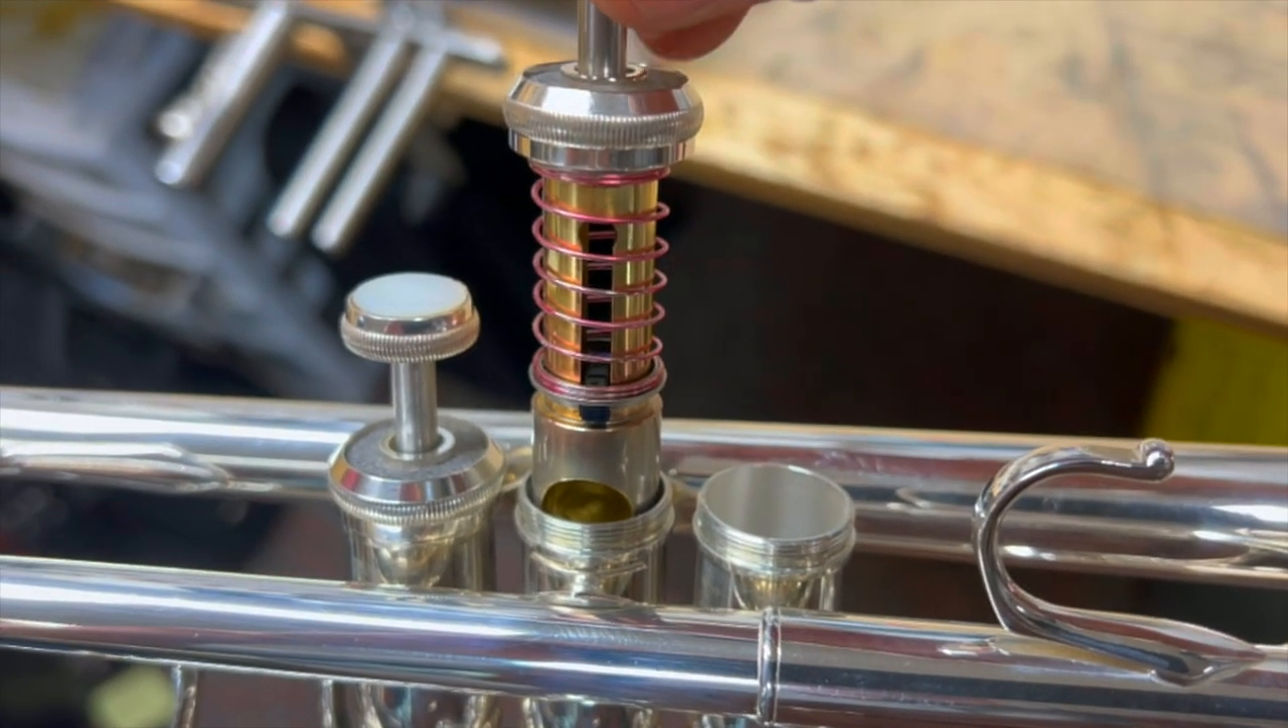The spring is on the outside now.